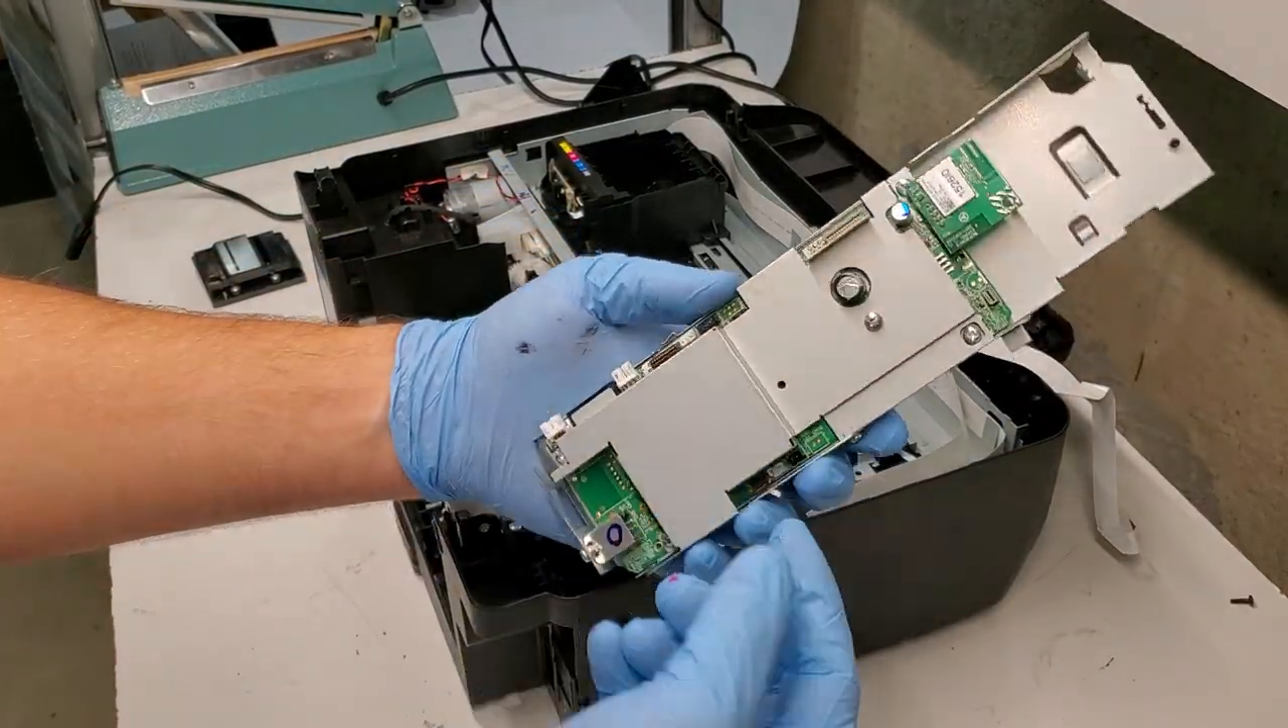So, the formatter board is out.